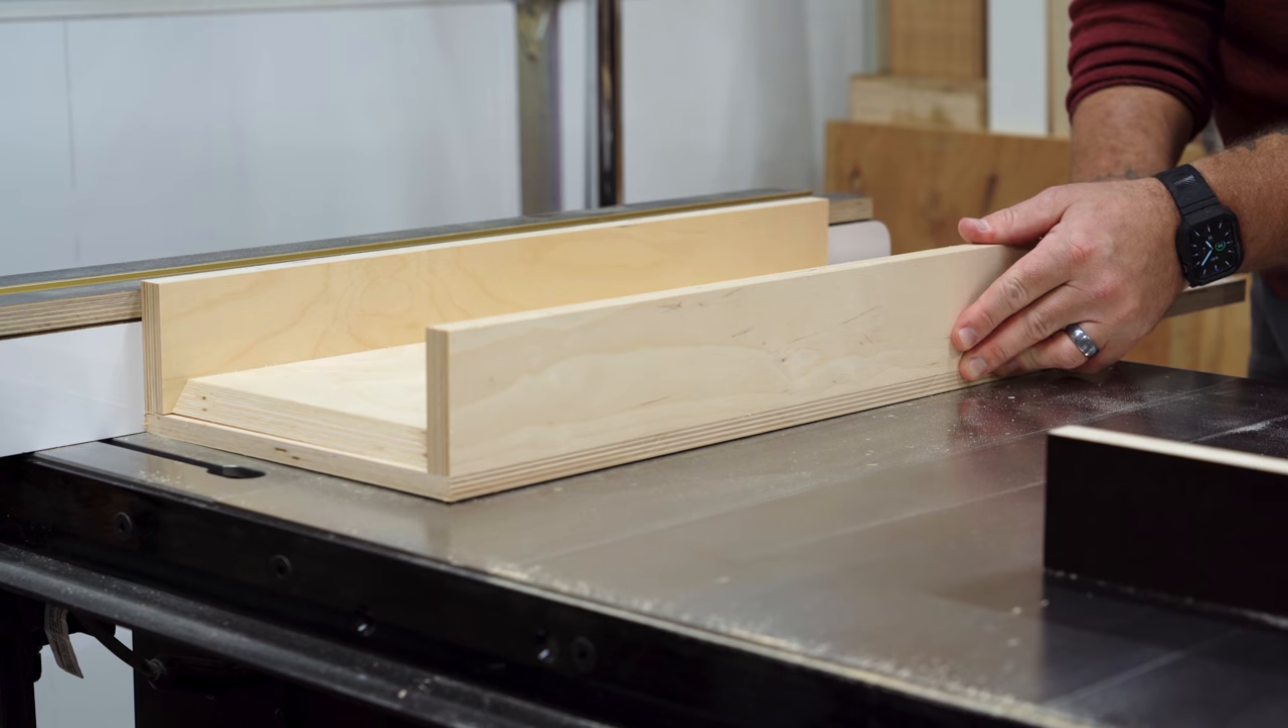The half inch base piece goes down first, the fences go onto the front and back, and that beveled three quarter inch piece that we left a little bit long fits snugly right in between the two fences, and it all comes out perfectly square and flush all the way around. That's why I cut the three quarter inch base piece the way that I did.